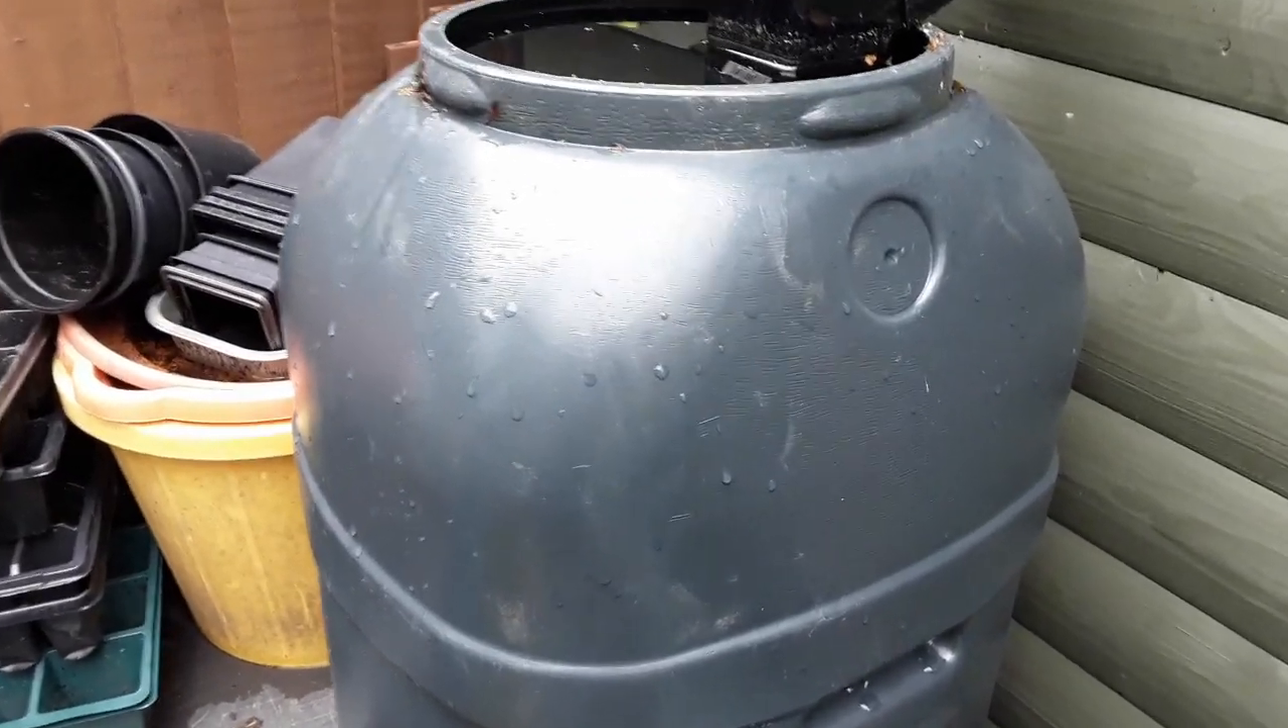The butt itself has got an outlet boss ready just to be drilled out for an overflow.